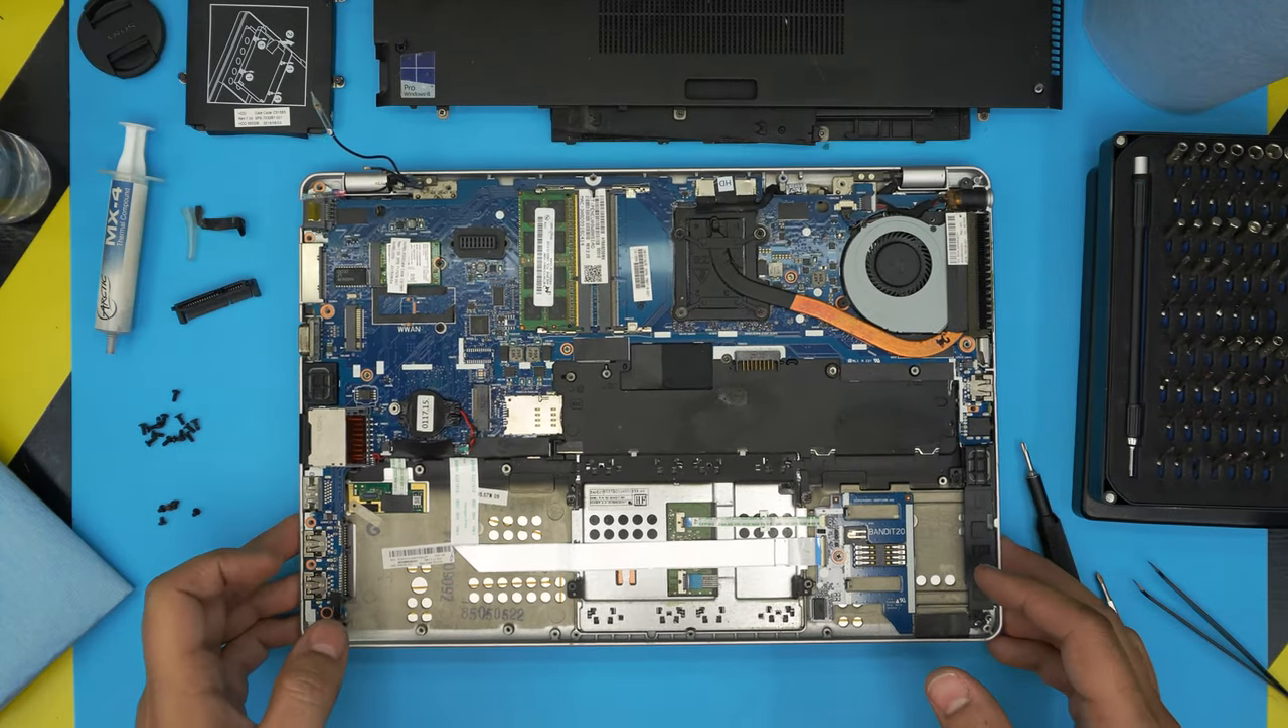You can just put it to one side and now we have access to the motherboard entirely.